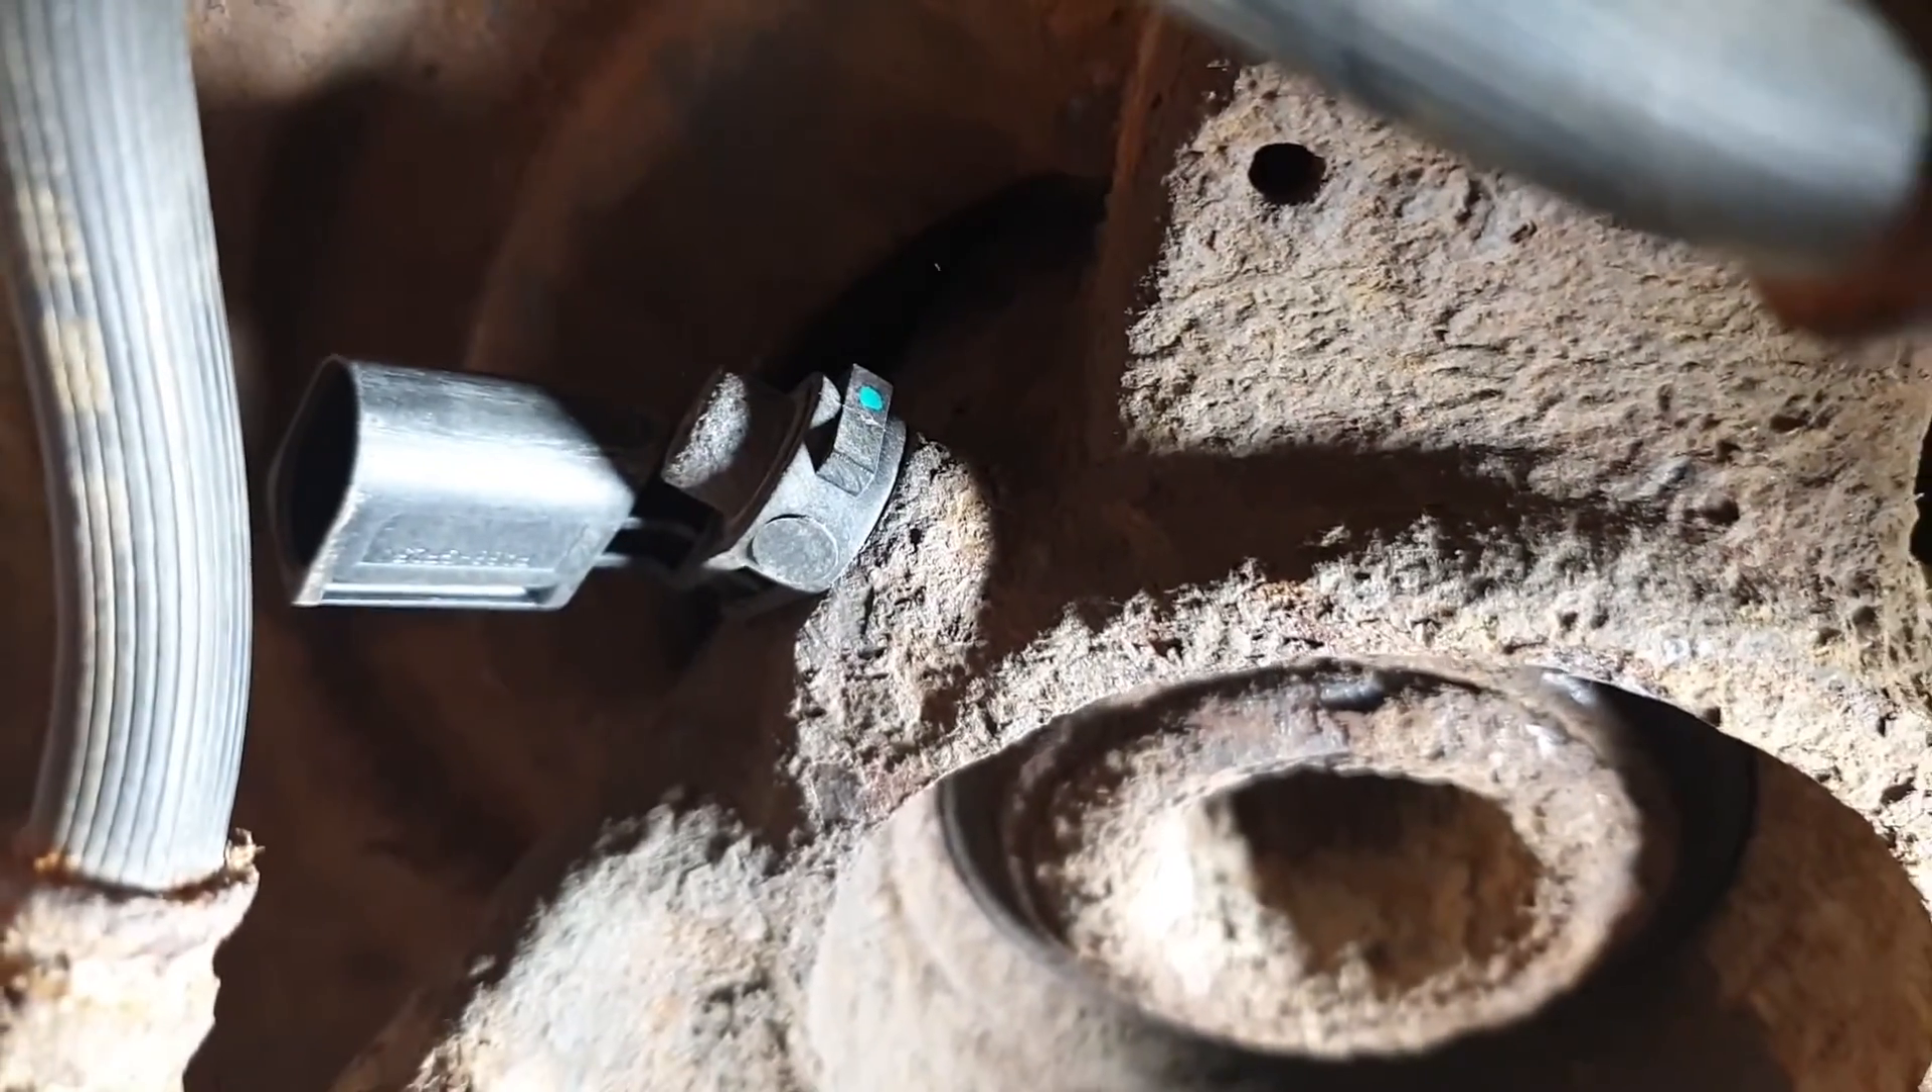So there's our new sensor in.